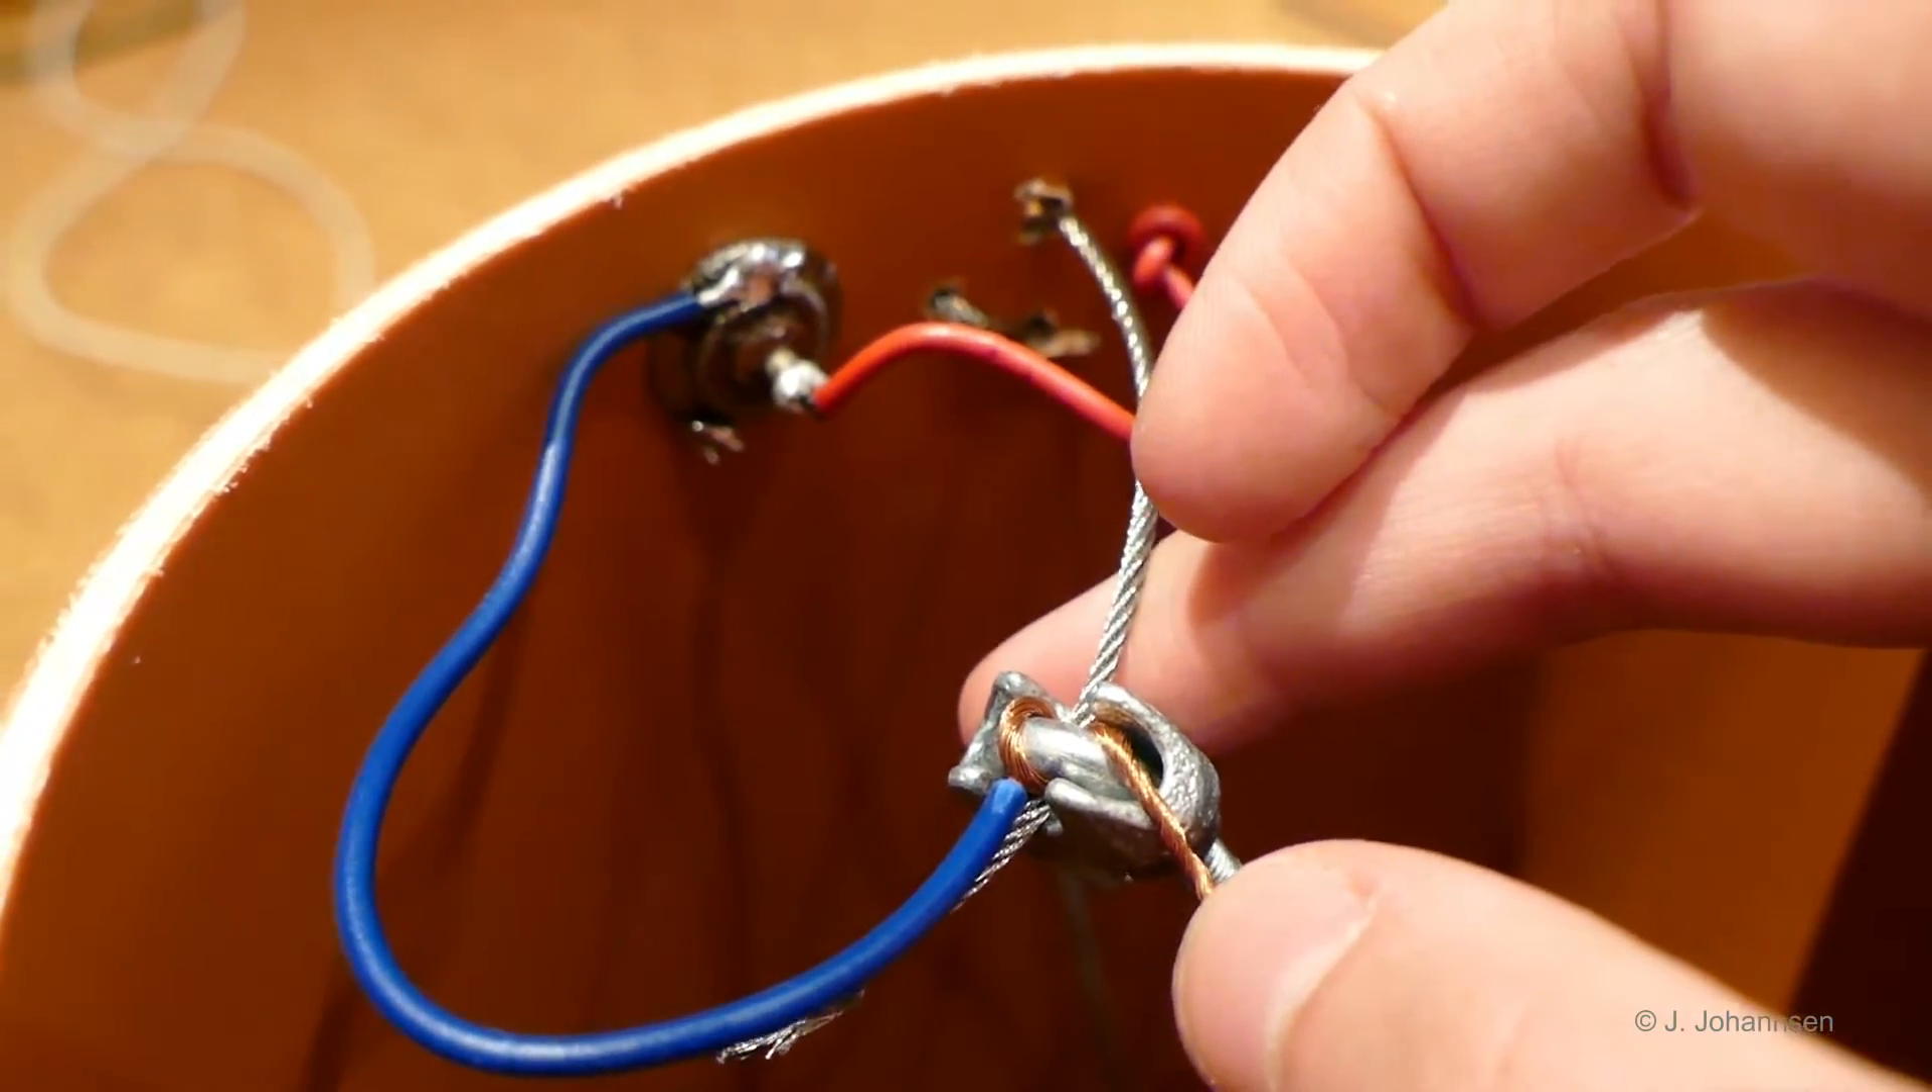Here you can see it is connected with this clamp to the steel cable and the steel cable is the lower part of the coil so the end of our coil.